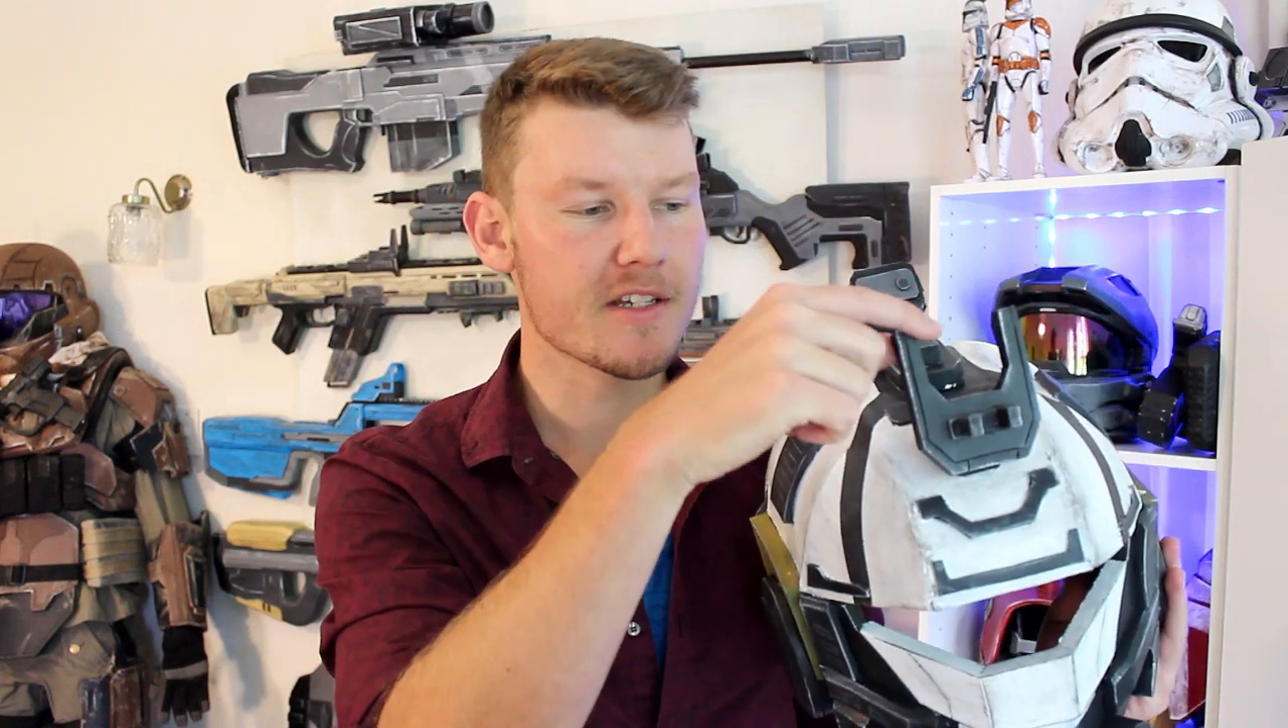You'll also be noting that there isn't a visor installed at the moment.